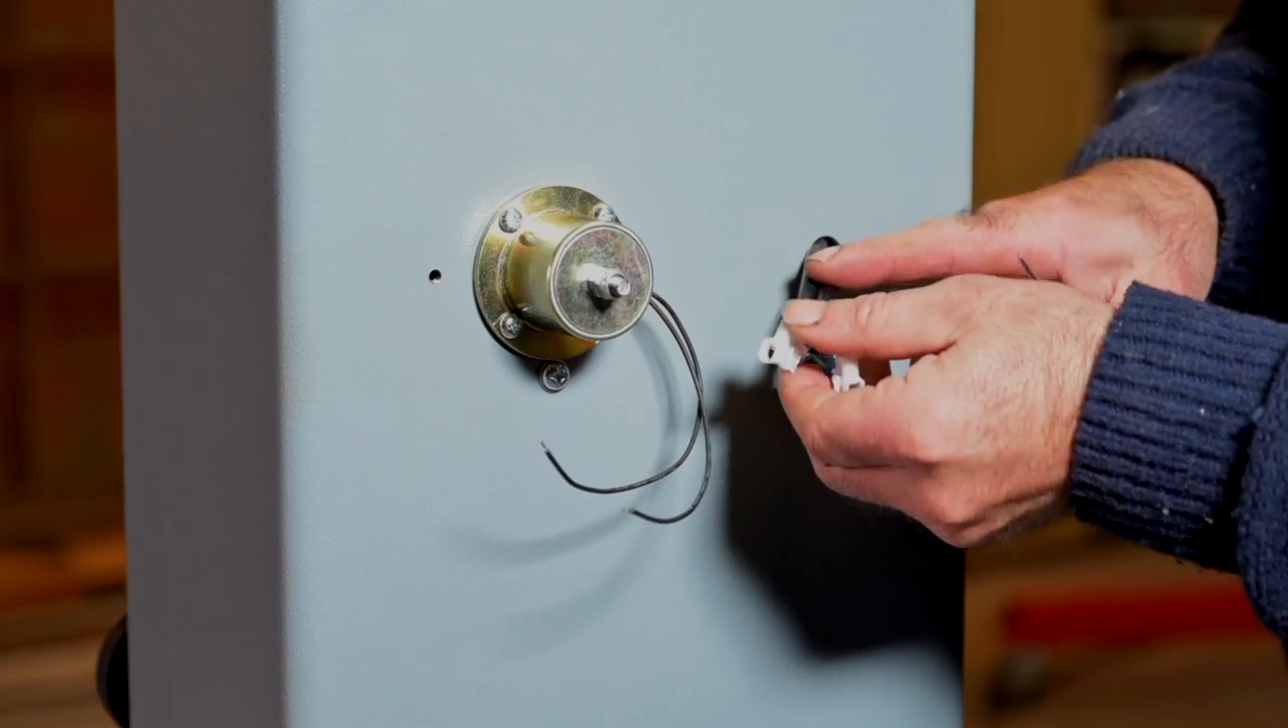Now all what's left to do is connect the wires from the solenoid to those sugar cubes.